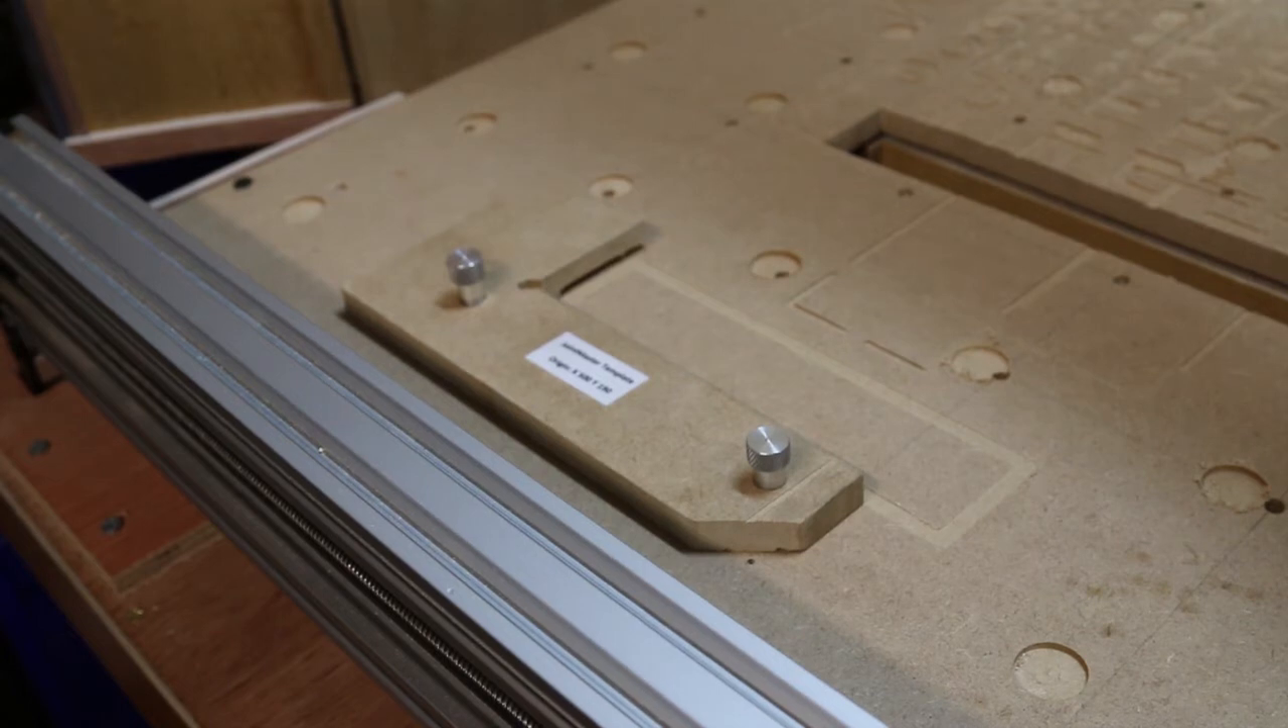This jig or template was cut in place at a known machine address including the dowel holes. It is now secured with two aluminium dowels so it can be returned to the same place each time.